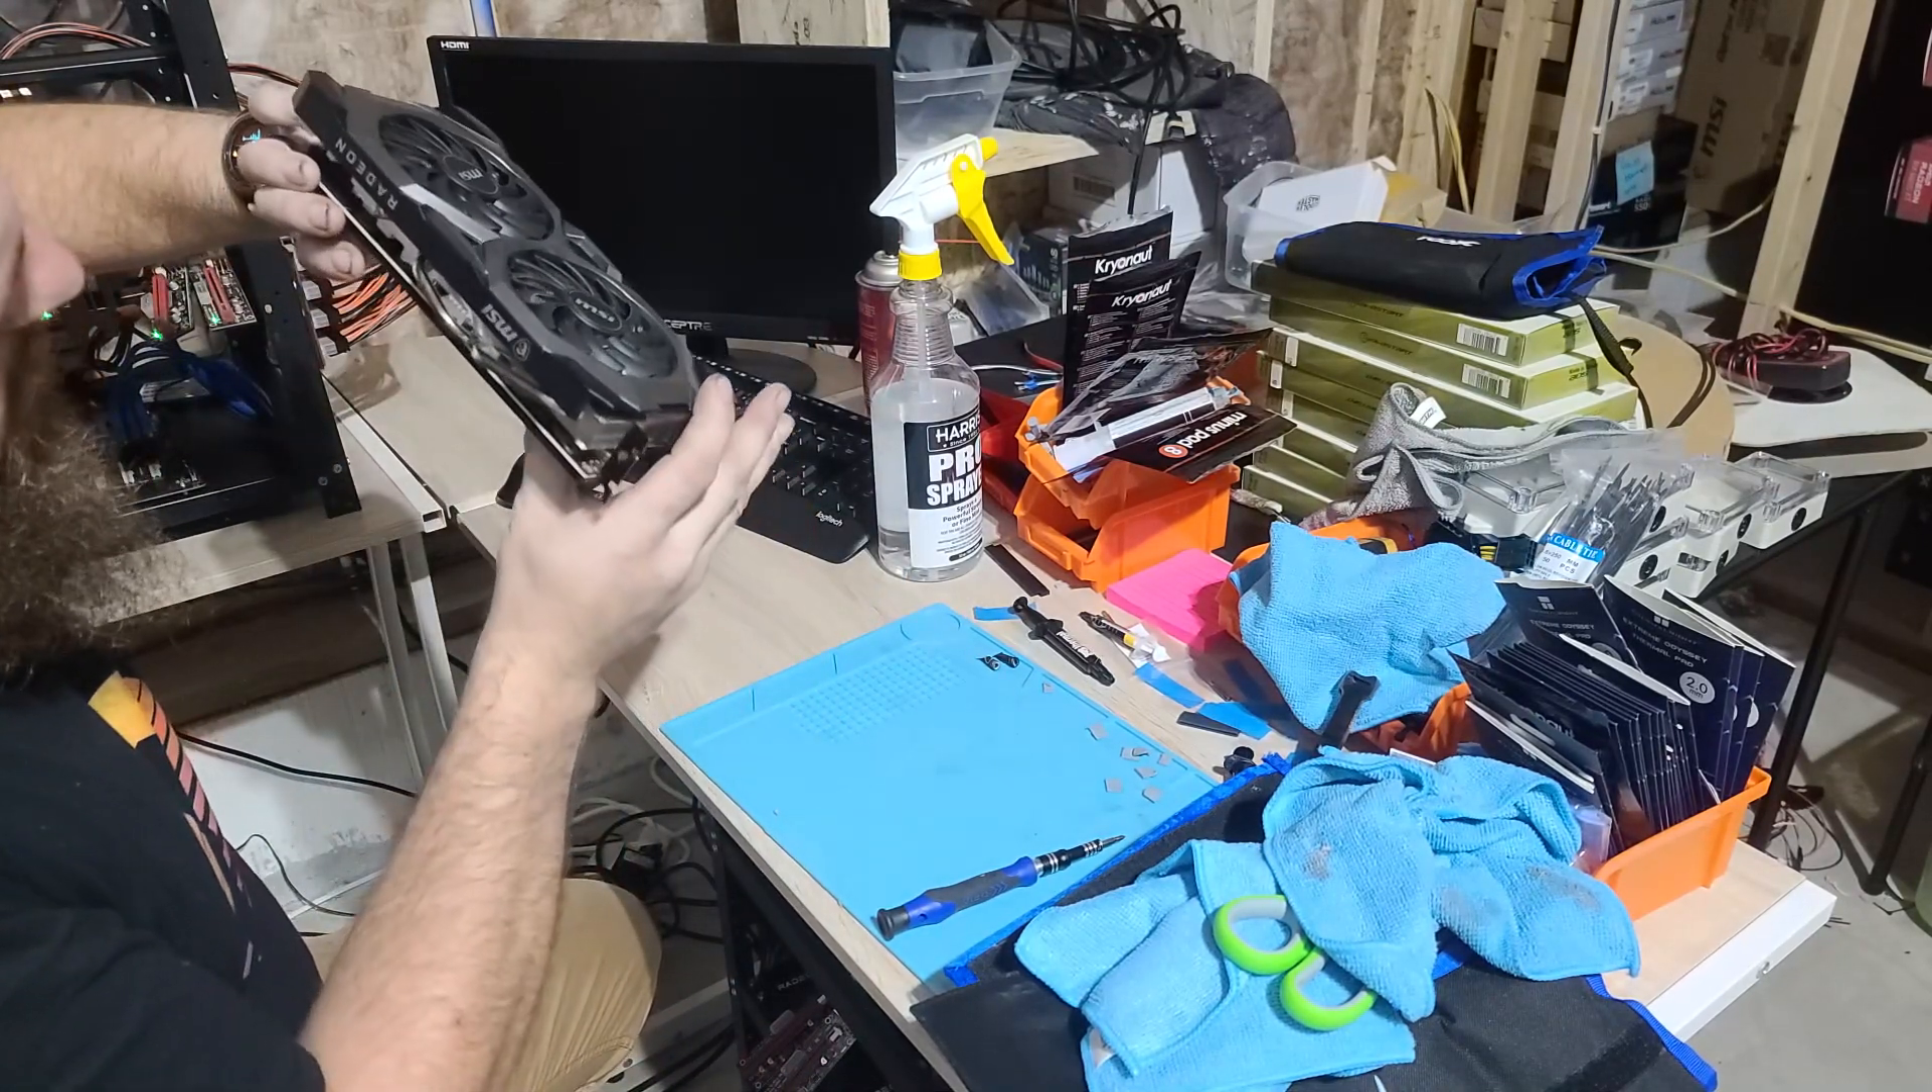So, now, card is all back together.